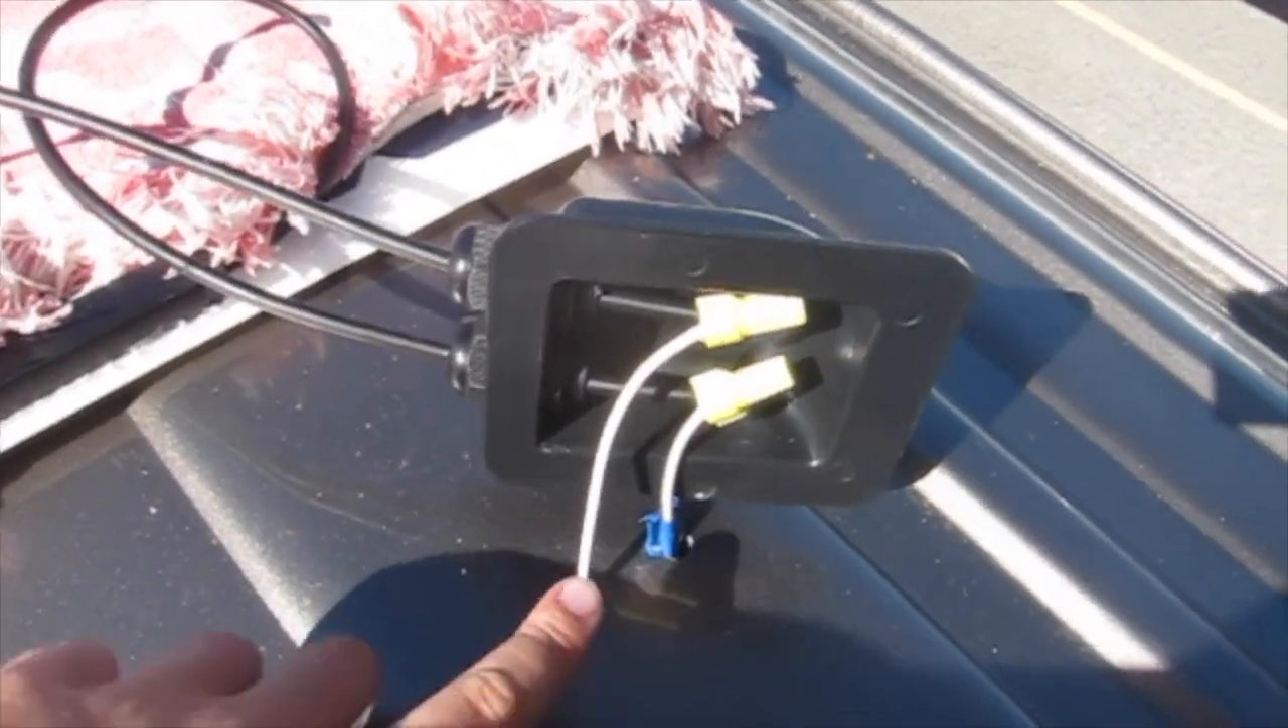All right, so what I've done here is I've connected the wires using the caps to twist them together through this little doodad.